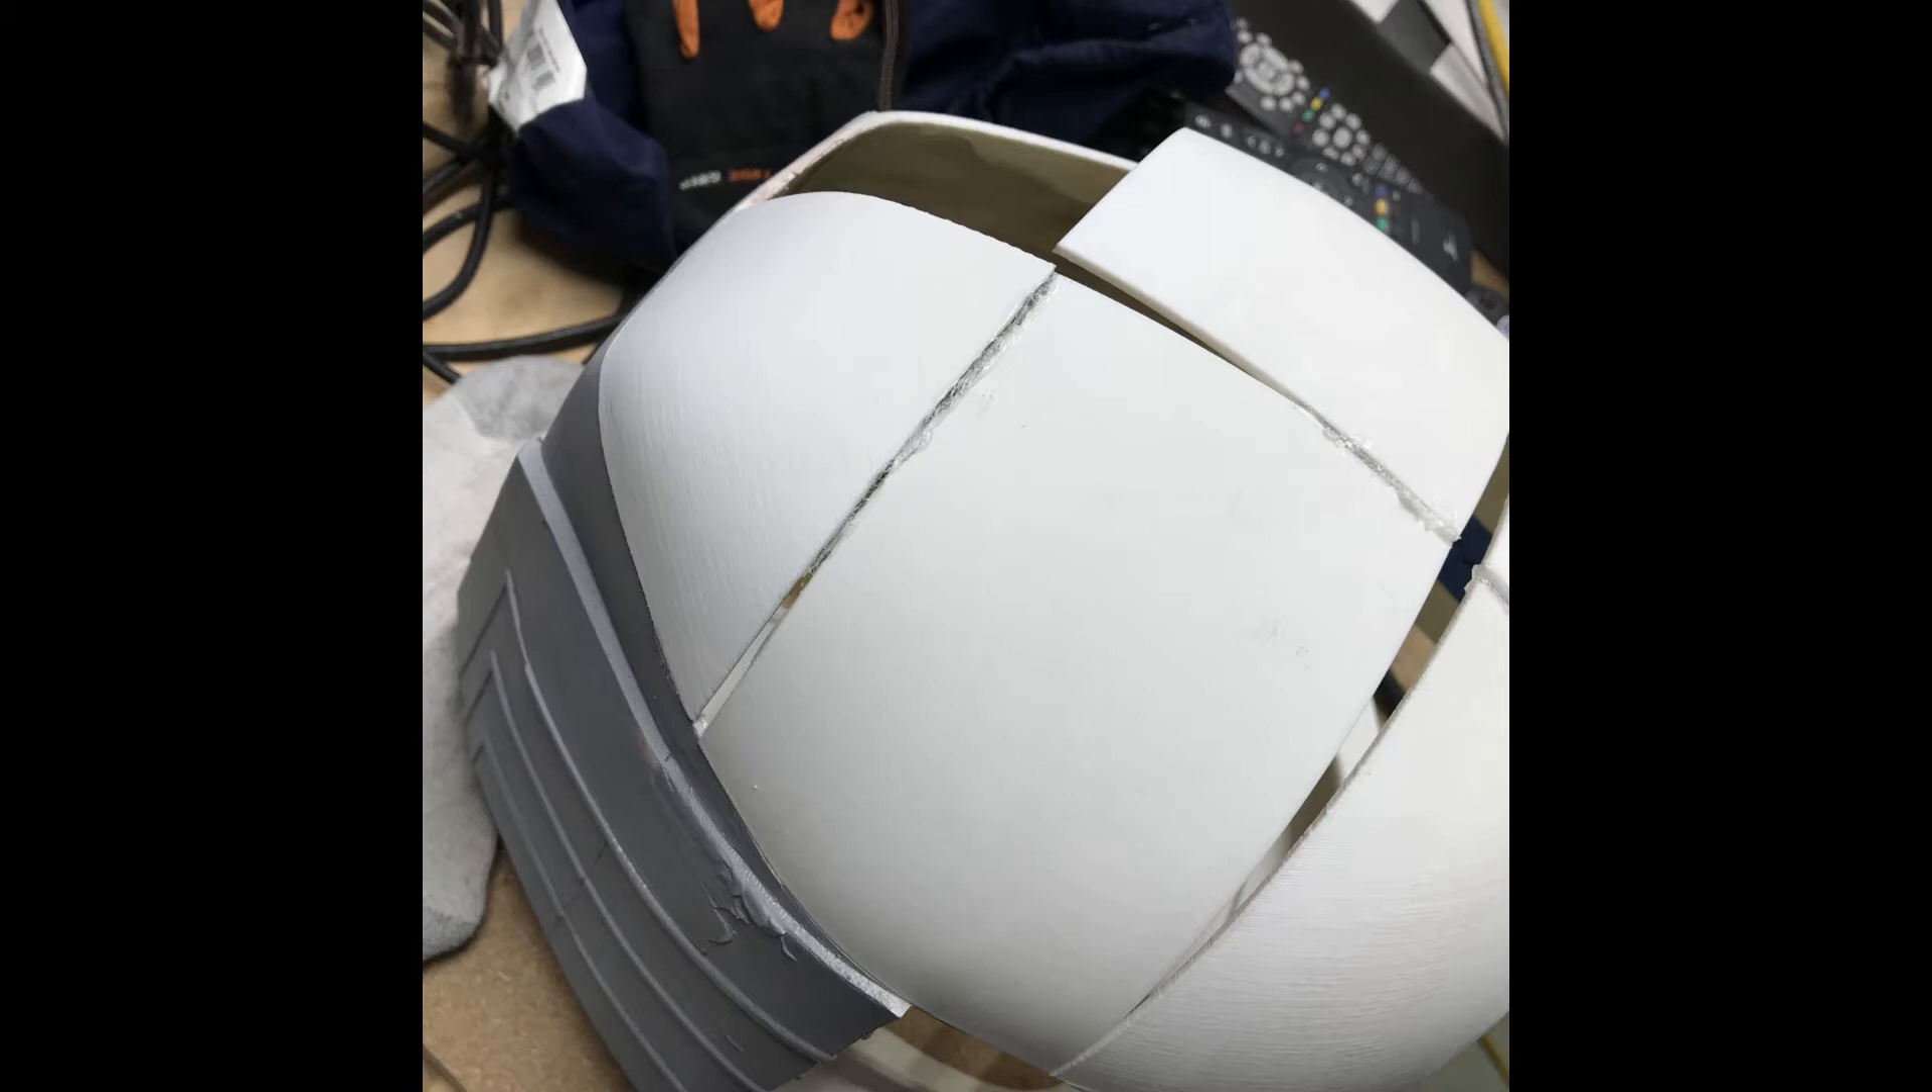The crown did not come together completely so I had to improvise on how to fill the gaps.